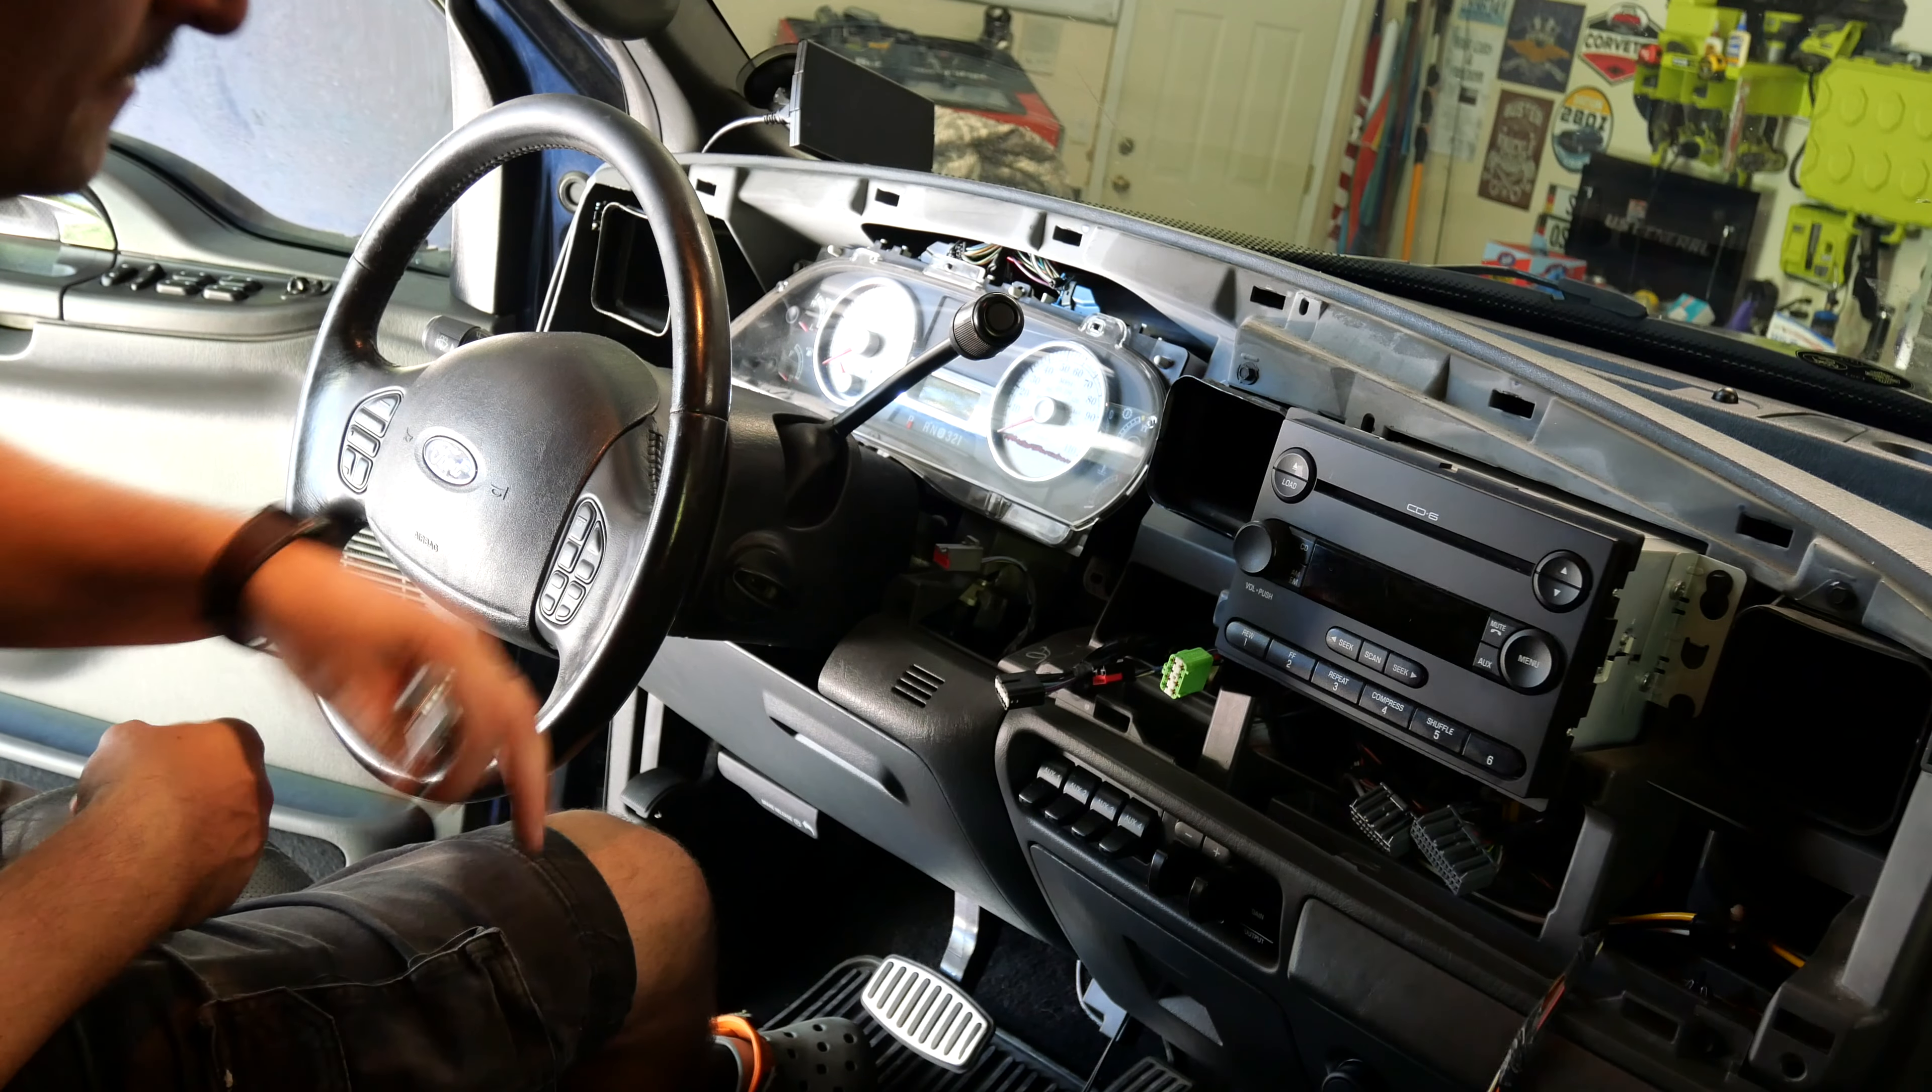Alright, so with everything out, the dash pretty much deleted, you have access to your radio right here.